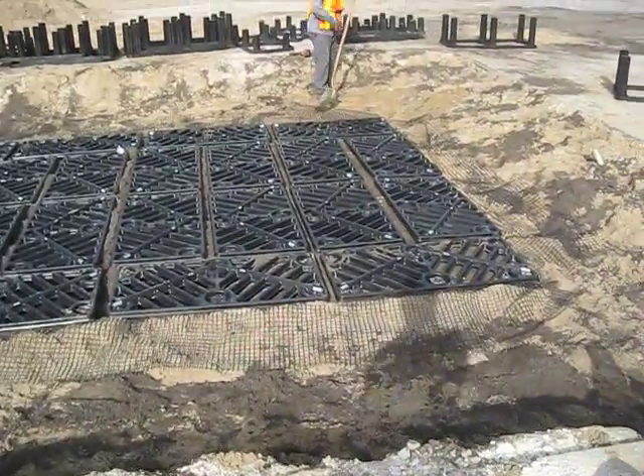We're installing silva cells, this is our second day, and we have a nearly completed tree pit here with silva cells in the ground.